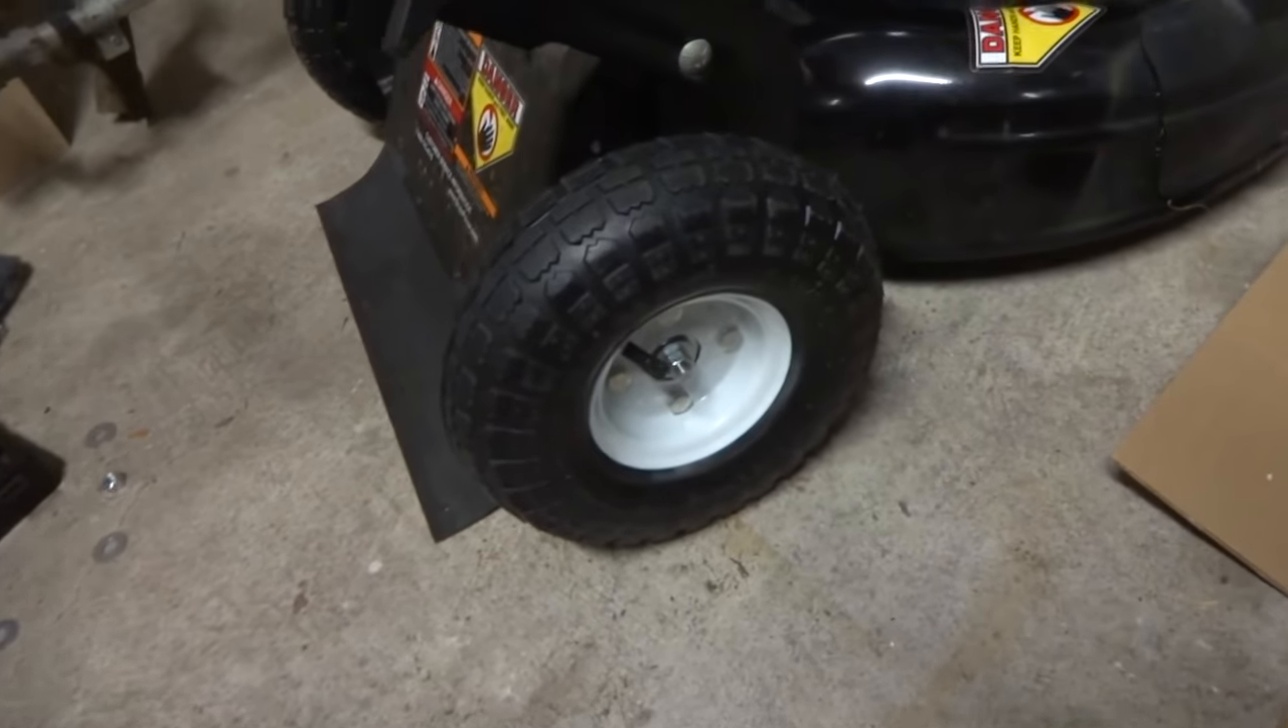There it is nice automatic wheels on the lawnmower look real nice and that's the same cut height that I had before.